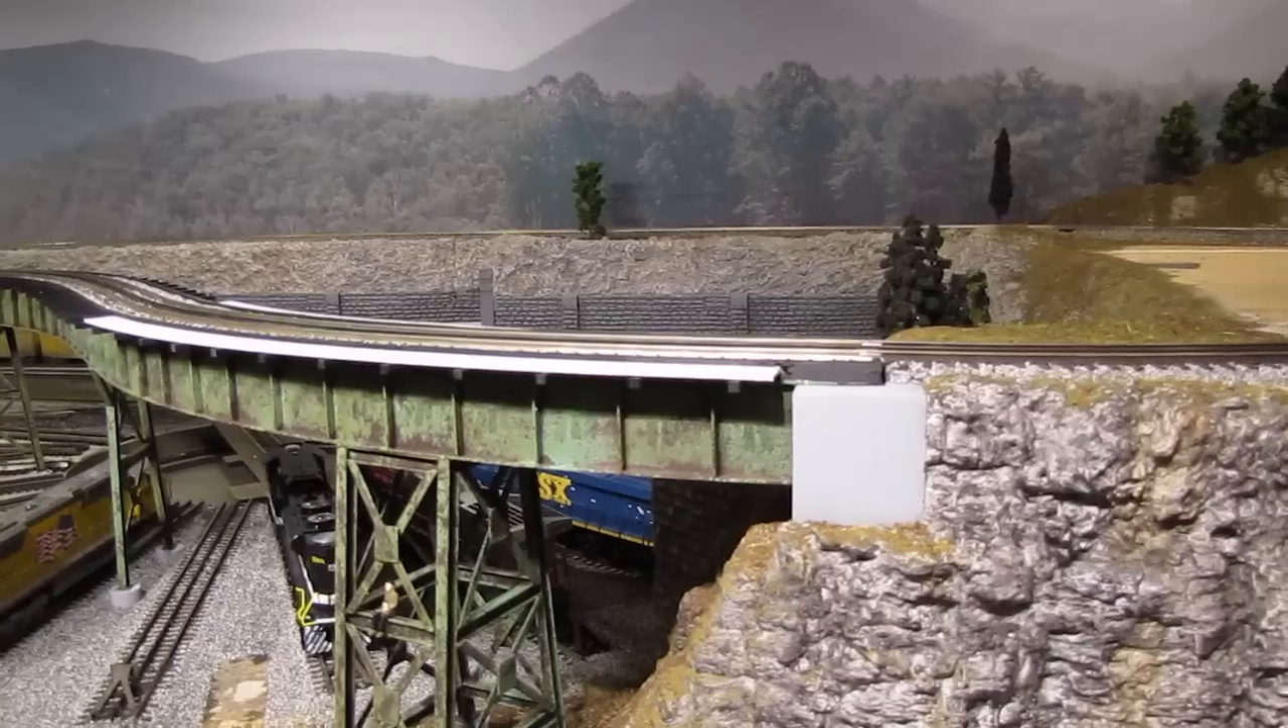But as you can see, the third and final section of the big steel bridge that comes across the main table is in place, and the bridge is functionally complete.